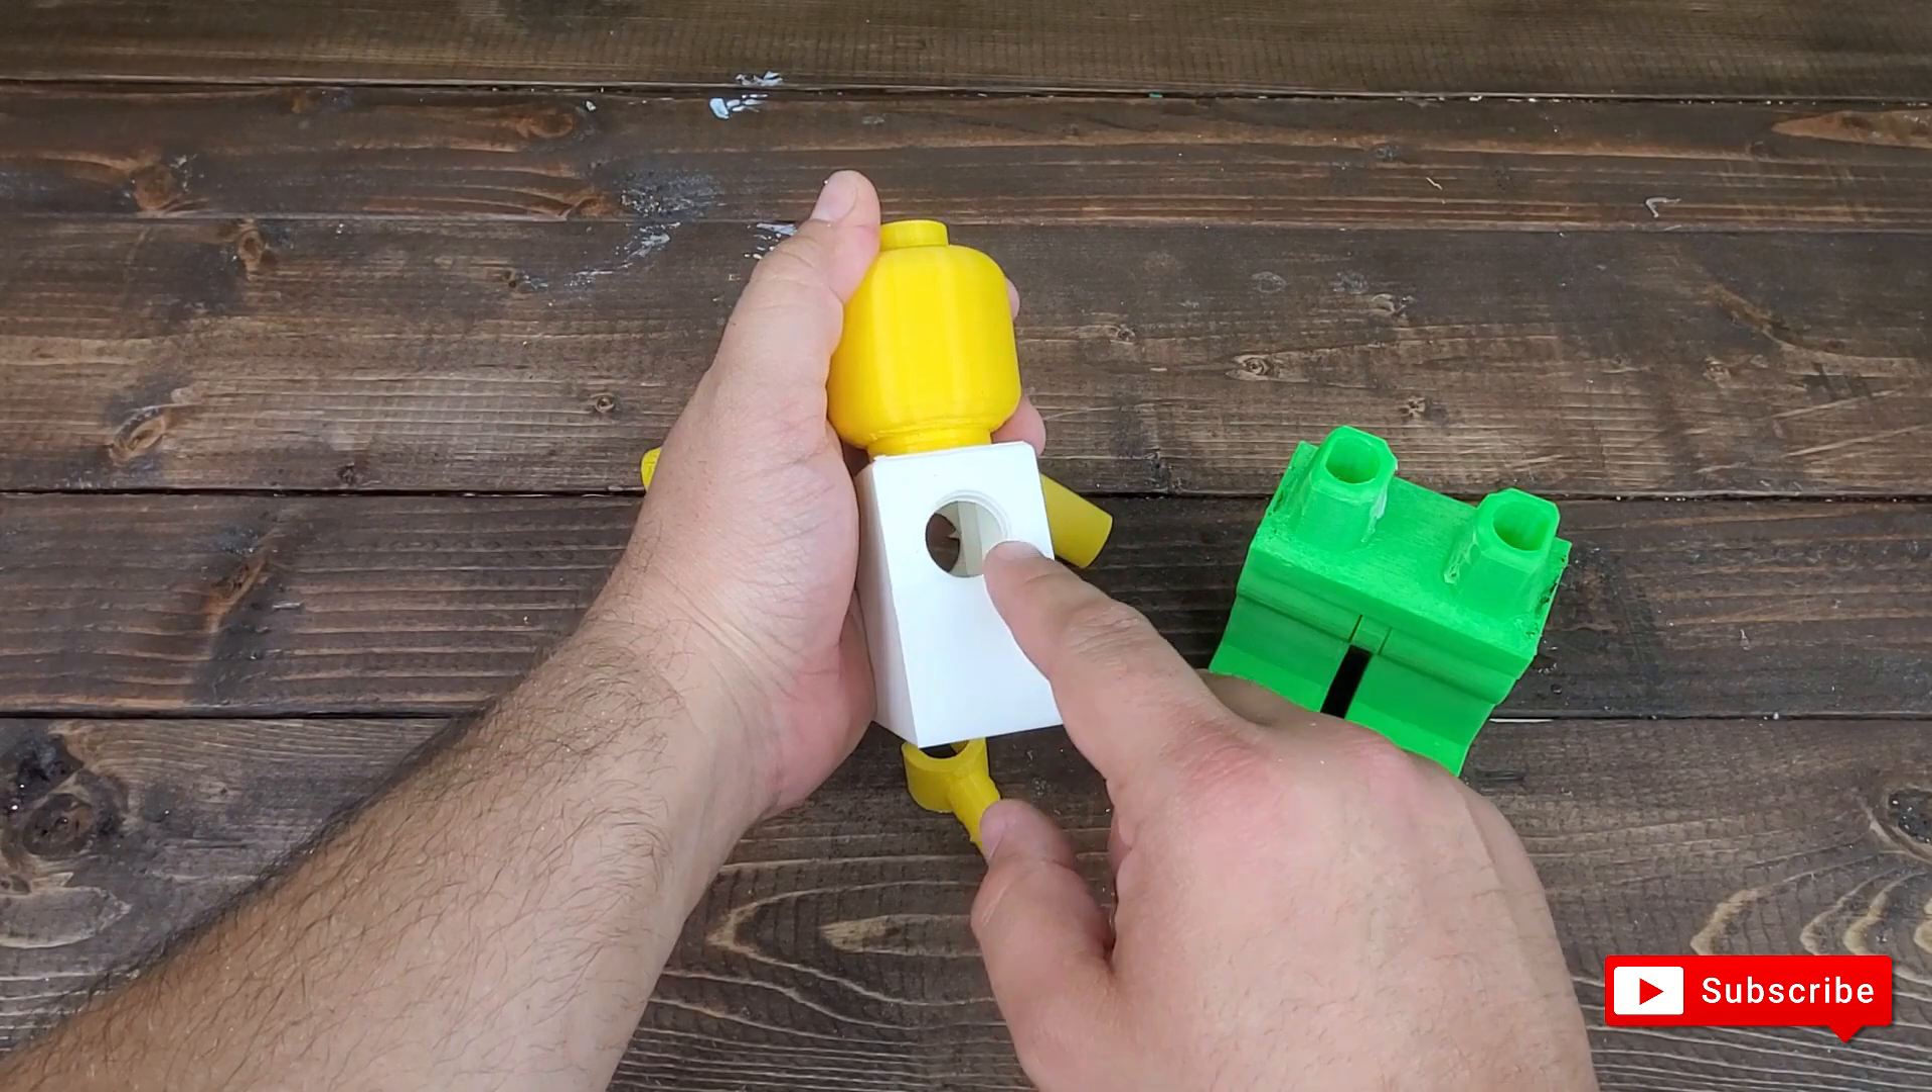Uh so i went ahead i already put the head in.